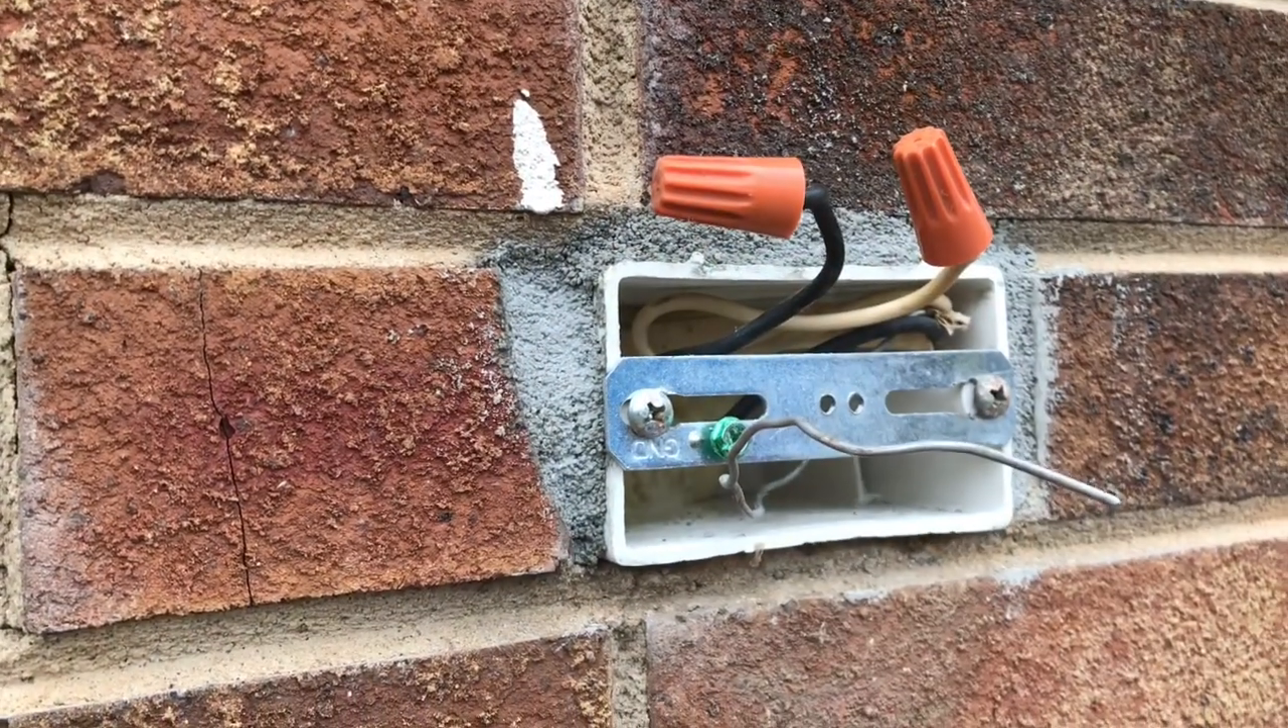Okay guys after getting this thing mounted one thing I'm going to do I've went ahead and started tucking my wiring back into the box. I left out a little bit here that I think I'm going to need.